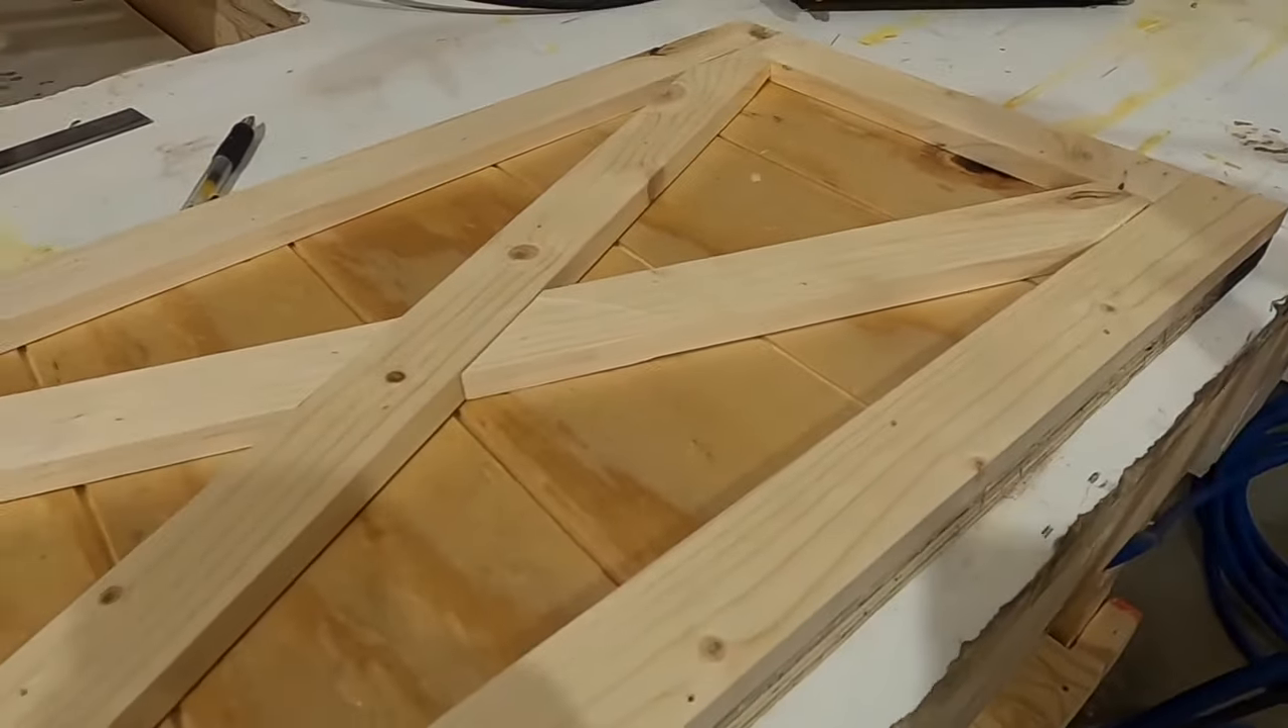Here's a closer look after everything is together on this frame.